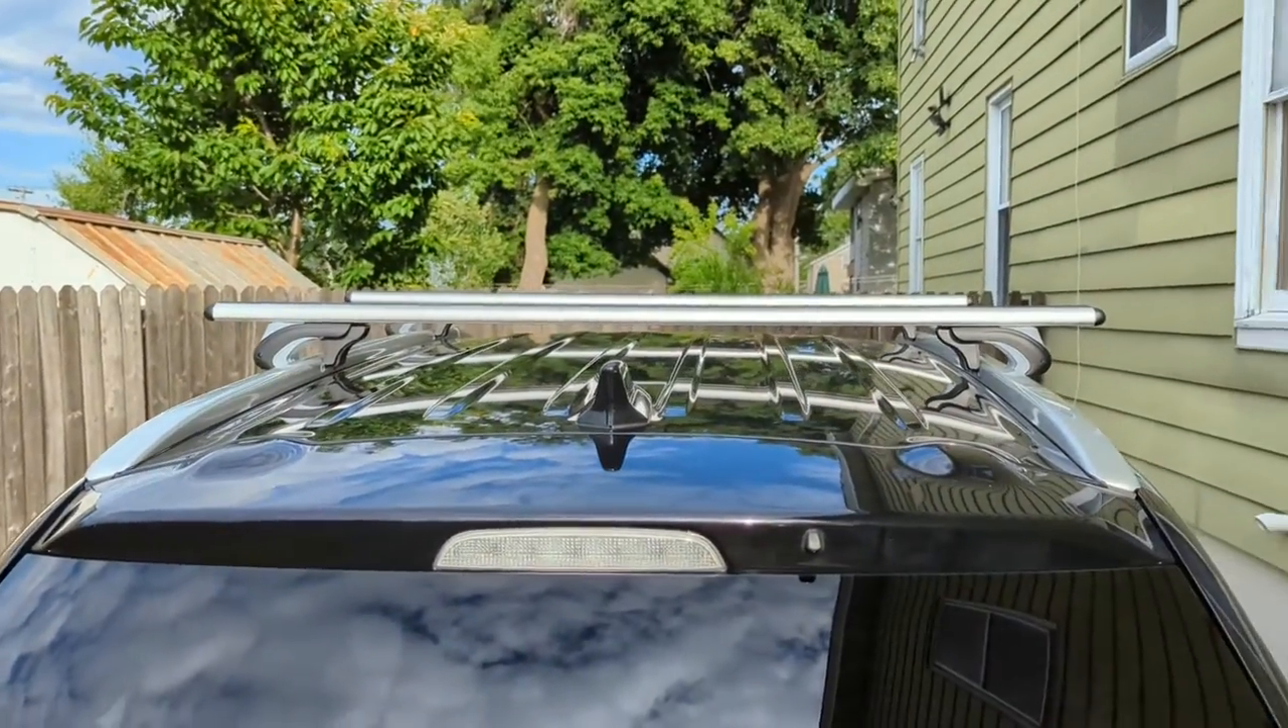The back overhangs are good you can see here that back ones are fine both sides are even.